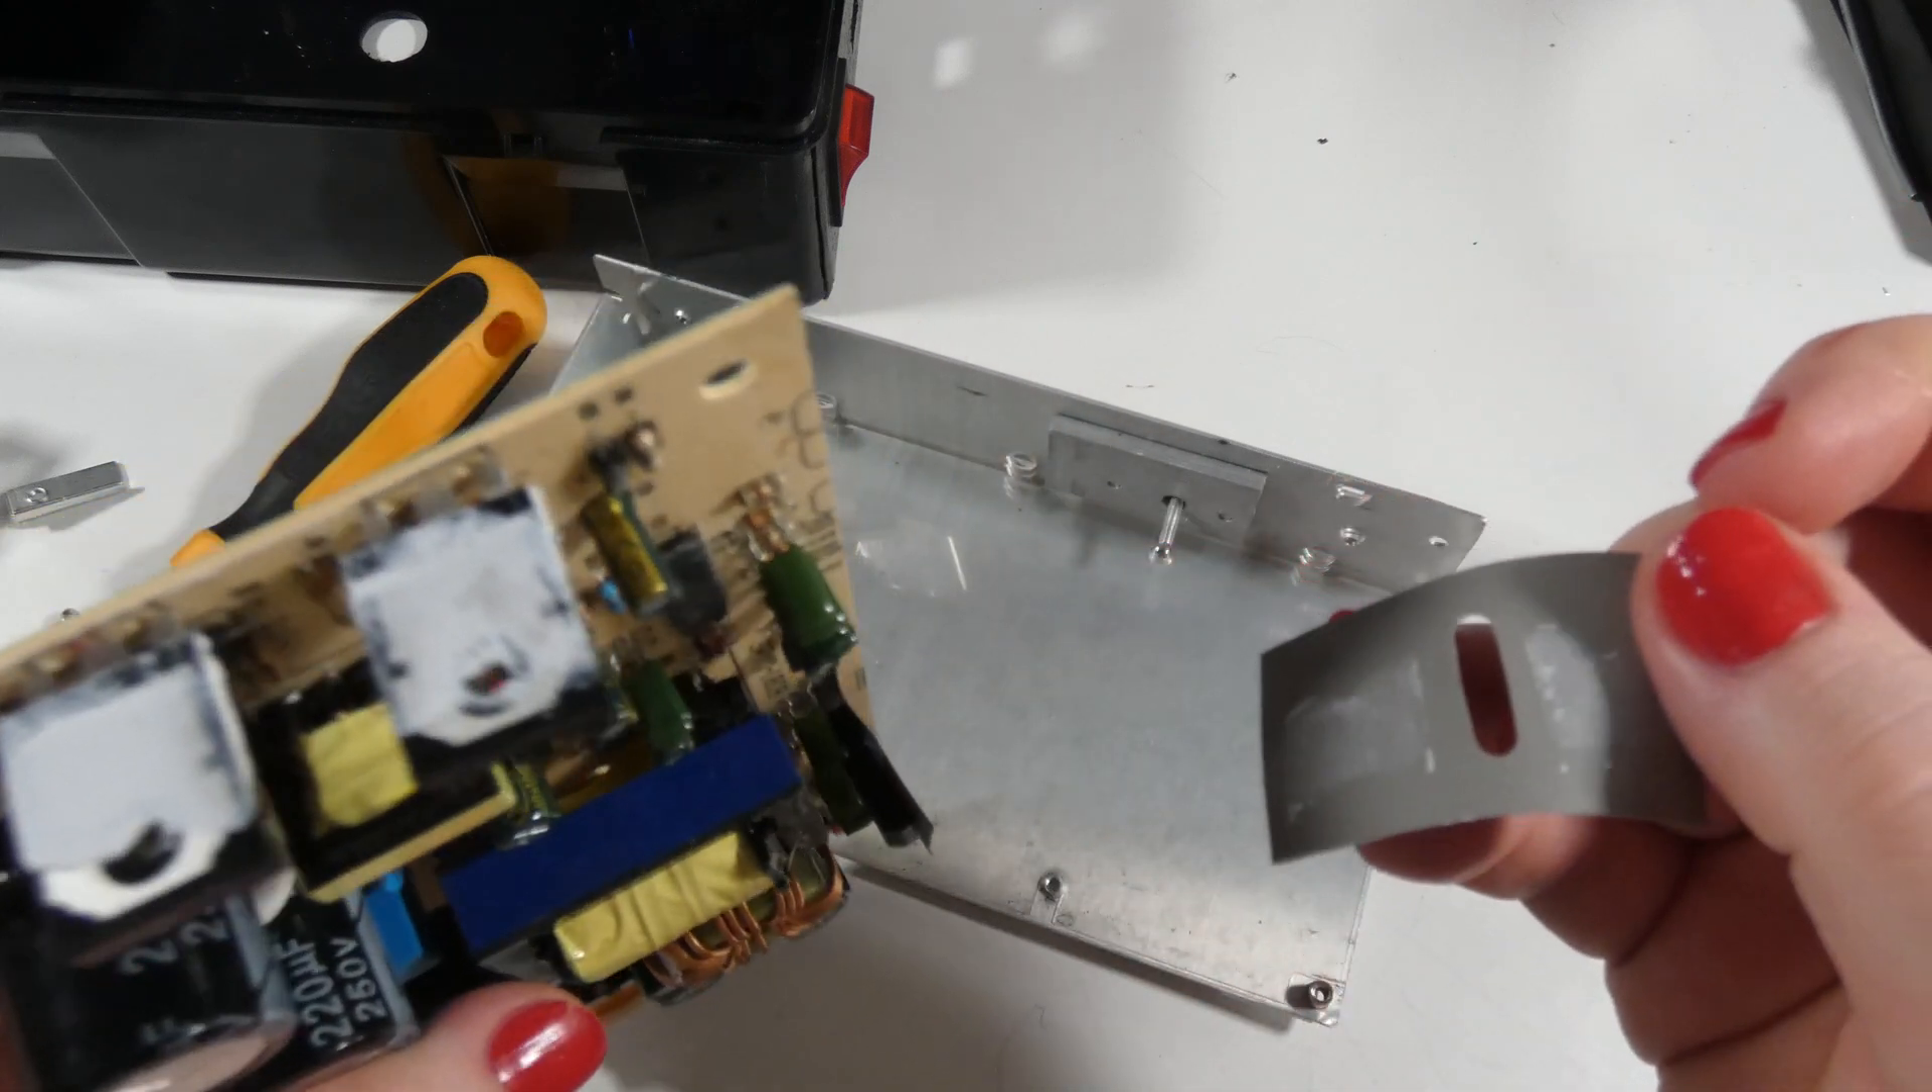We have some thermal paste over here, and less over here. Didn't make too good contact.